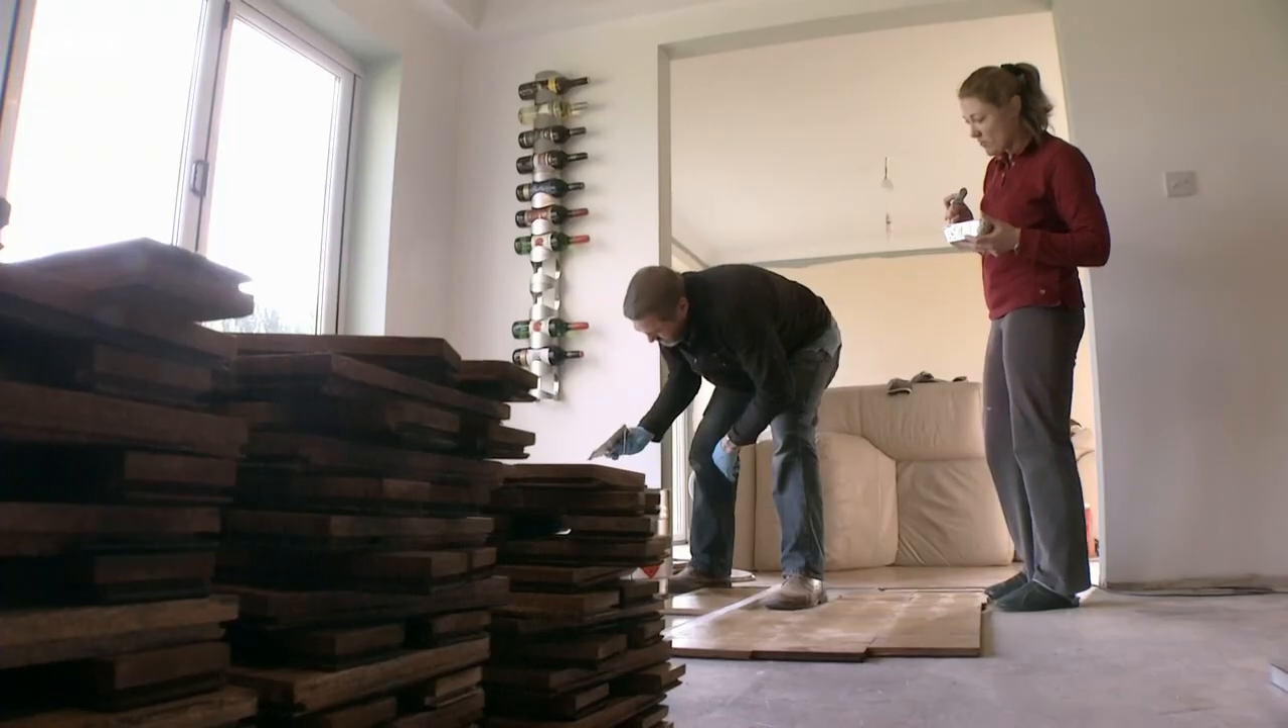Nine tiles down so far, only another what, fifteen, sixteen hundred to go? Yeah, sixteen hundred for this room.